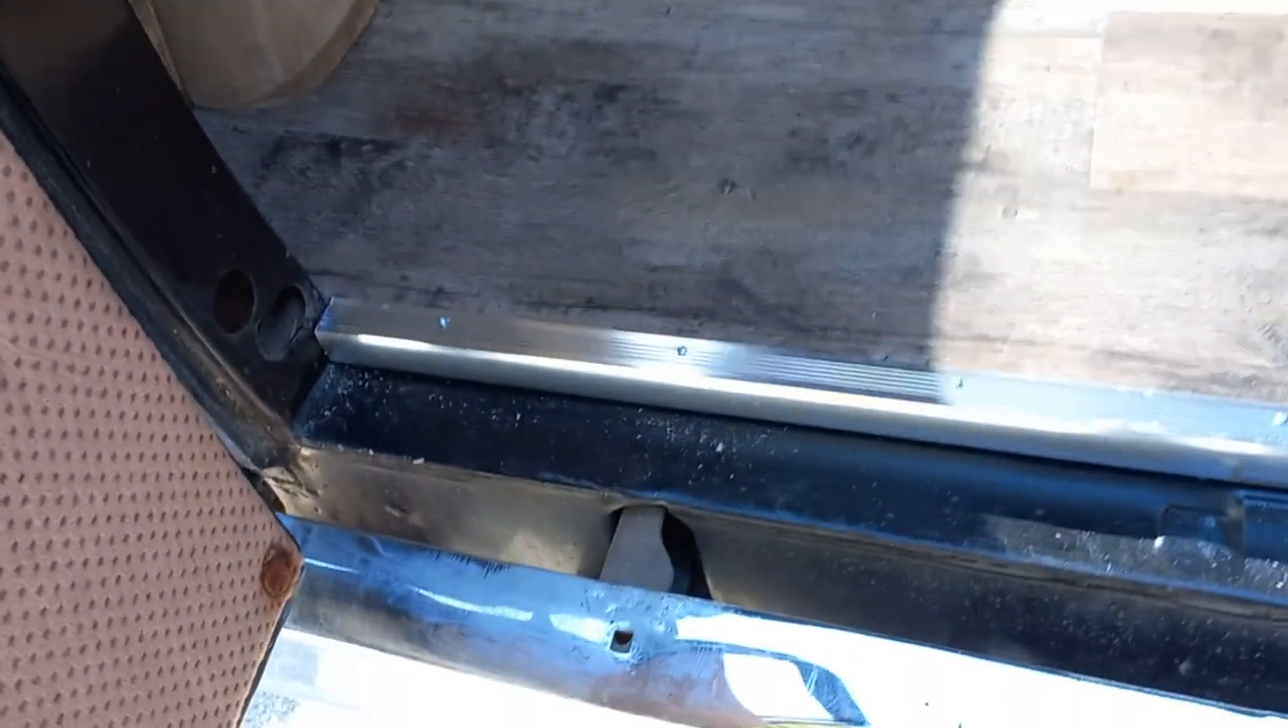And then I just added the trim along the bottom of the floor here. It's looking good.